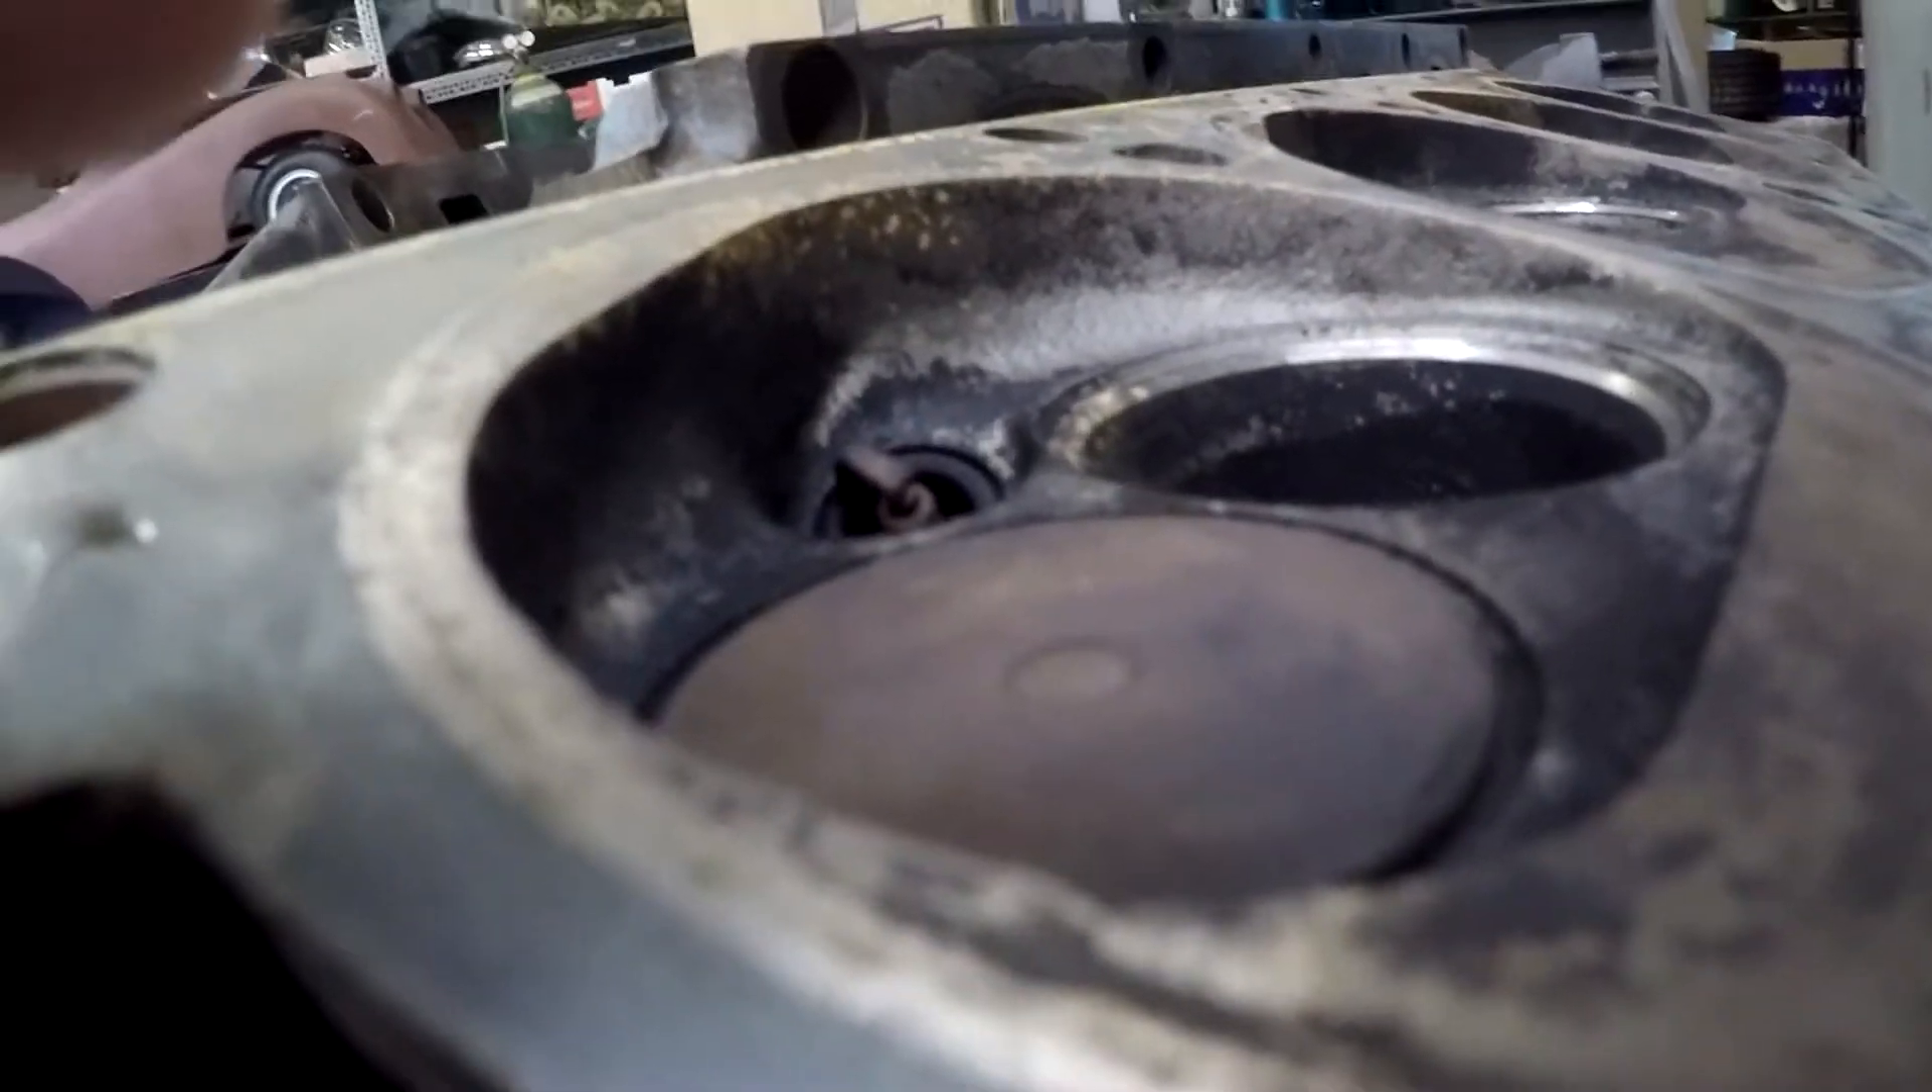We've slipped in one of the valves we haven't put them all in.